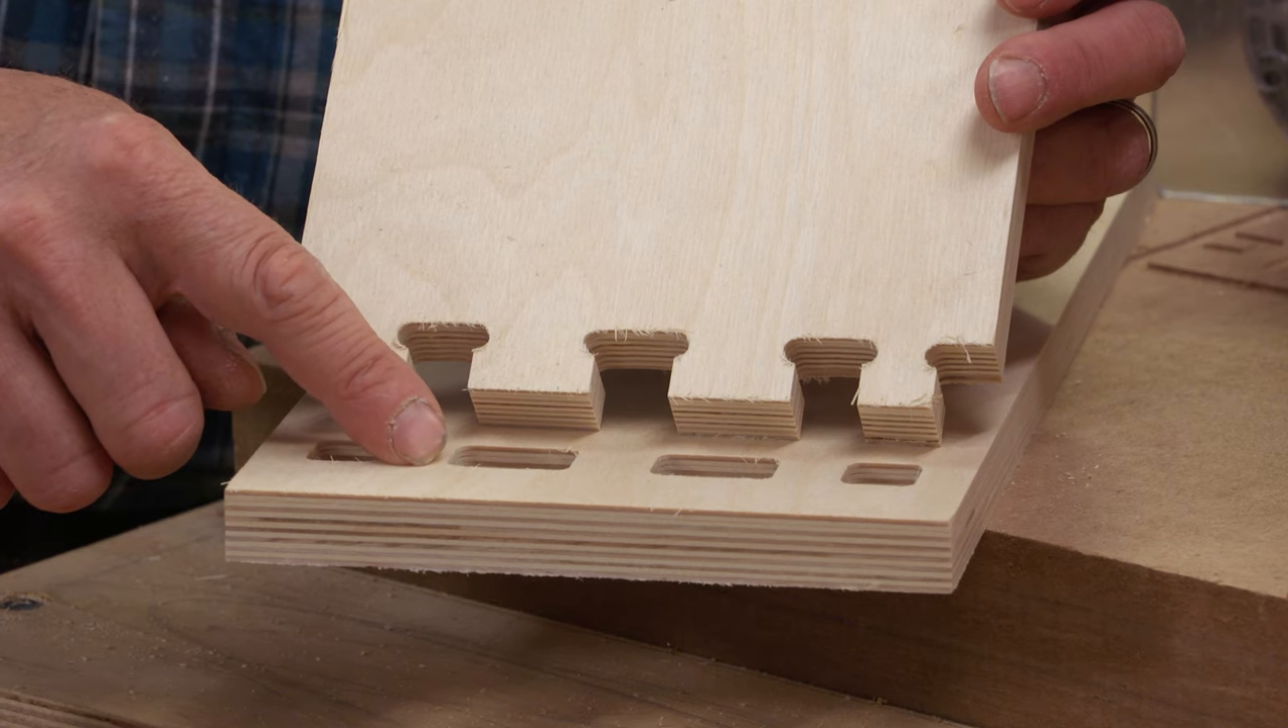But, as you can see here, it's pretty much of a square peg in a round hole right now. I've got the round fillets on the mortises. I've got a square ends on these tenons.